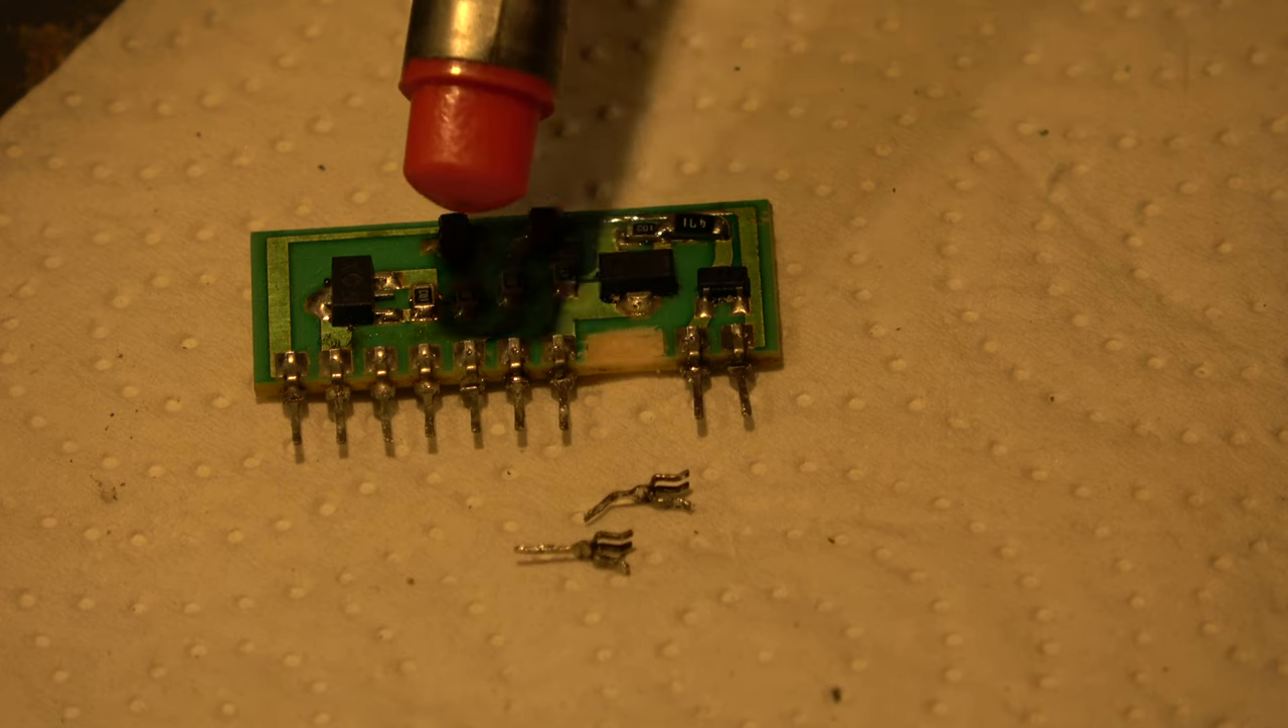The two pins are unsoldered. I removed also, of course, the pads.